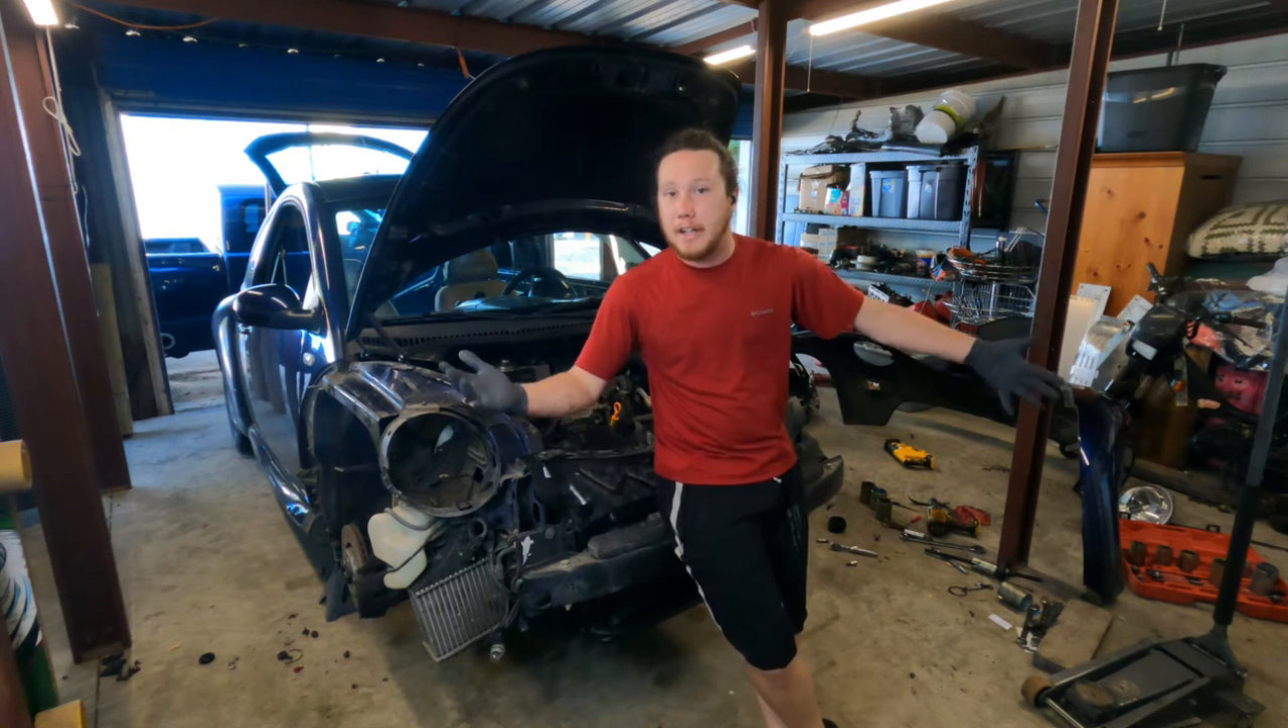Now I need to go ahead and put the bumper back on which is thankfully all I have to do.